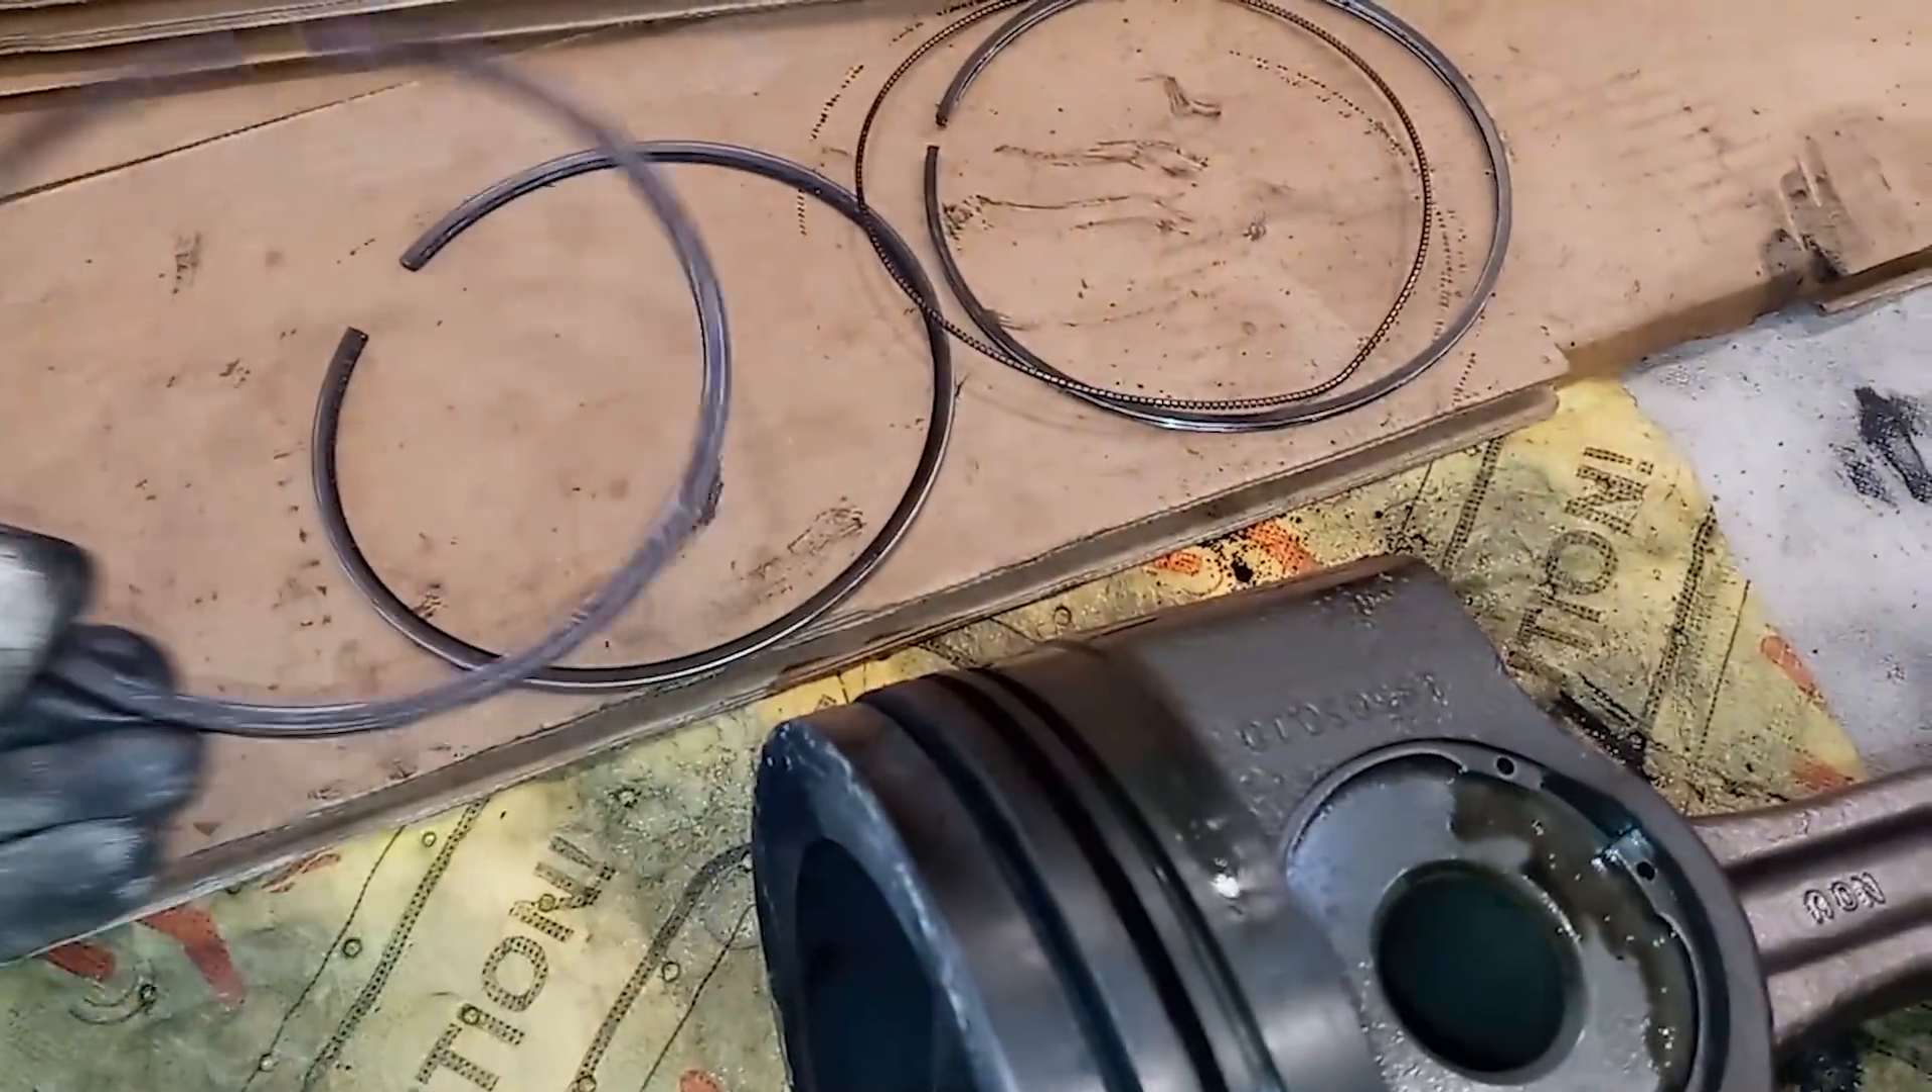The rings have been removed, and this one's been cleaned, and all the carbons have been removed off the top.